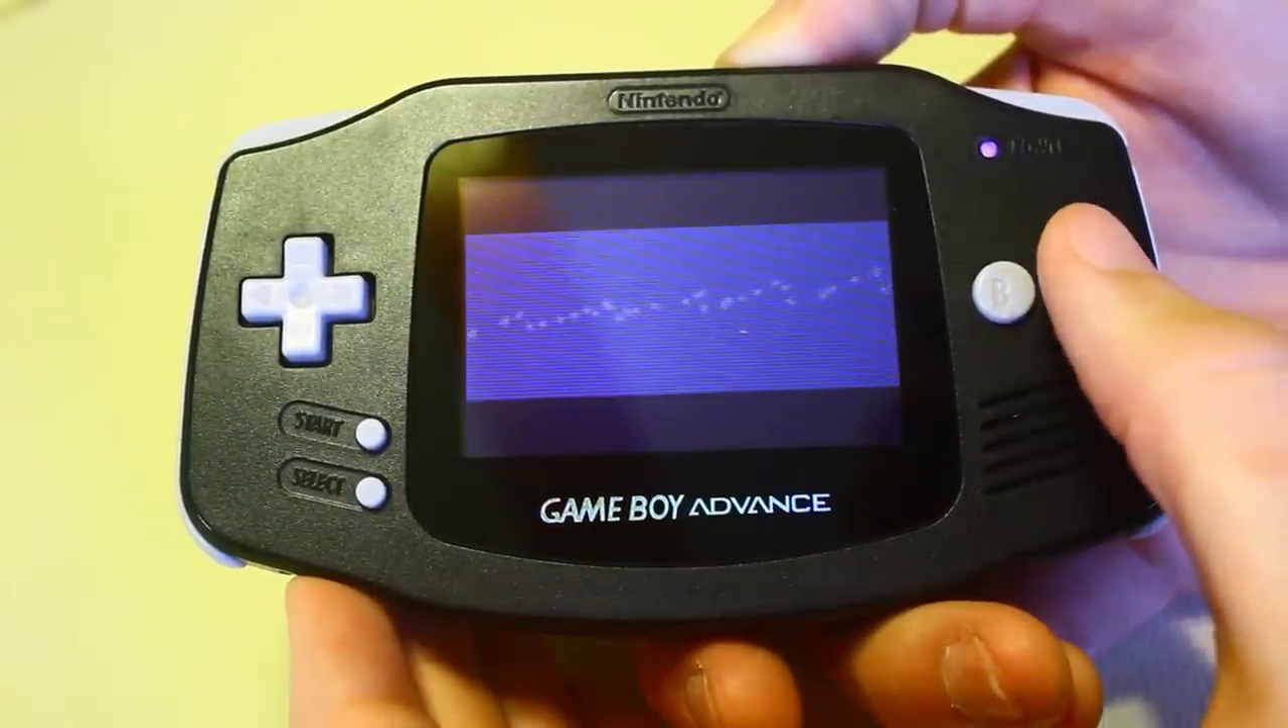And now you have a fresh new glass lens with a backlit screen.